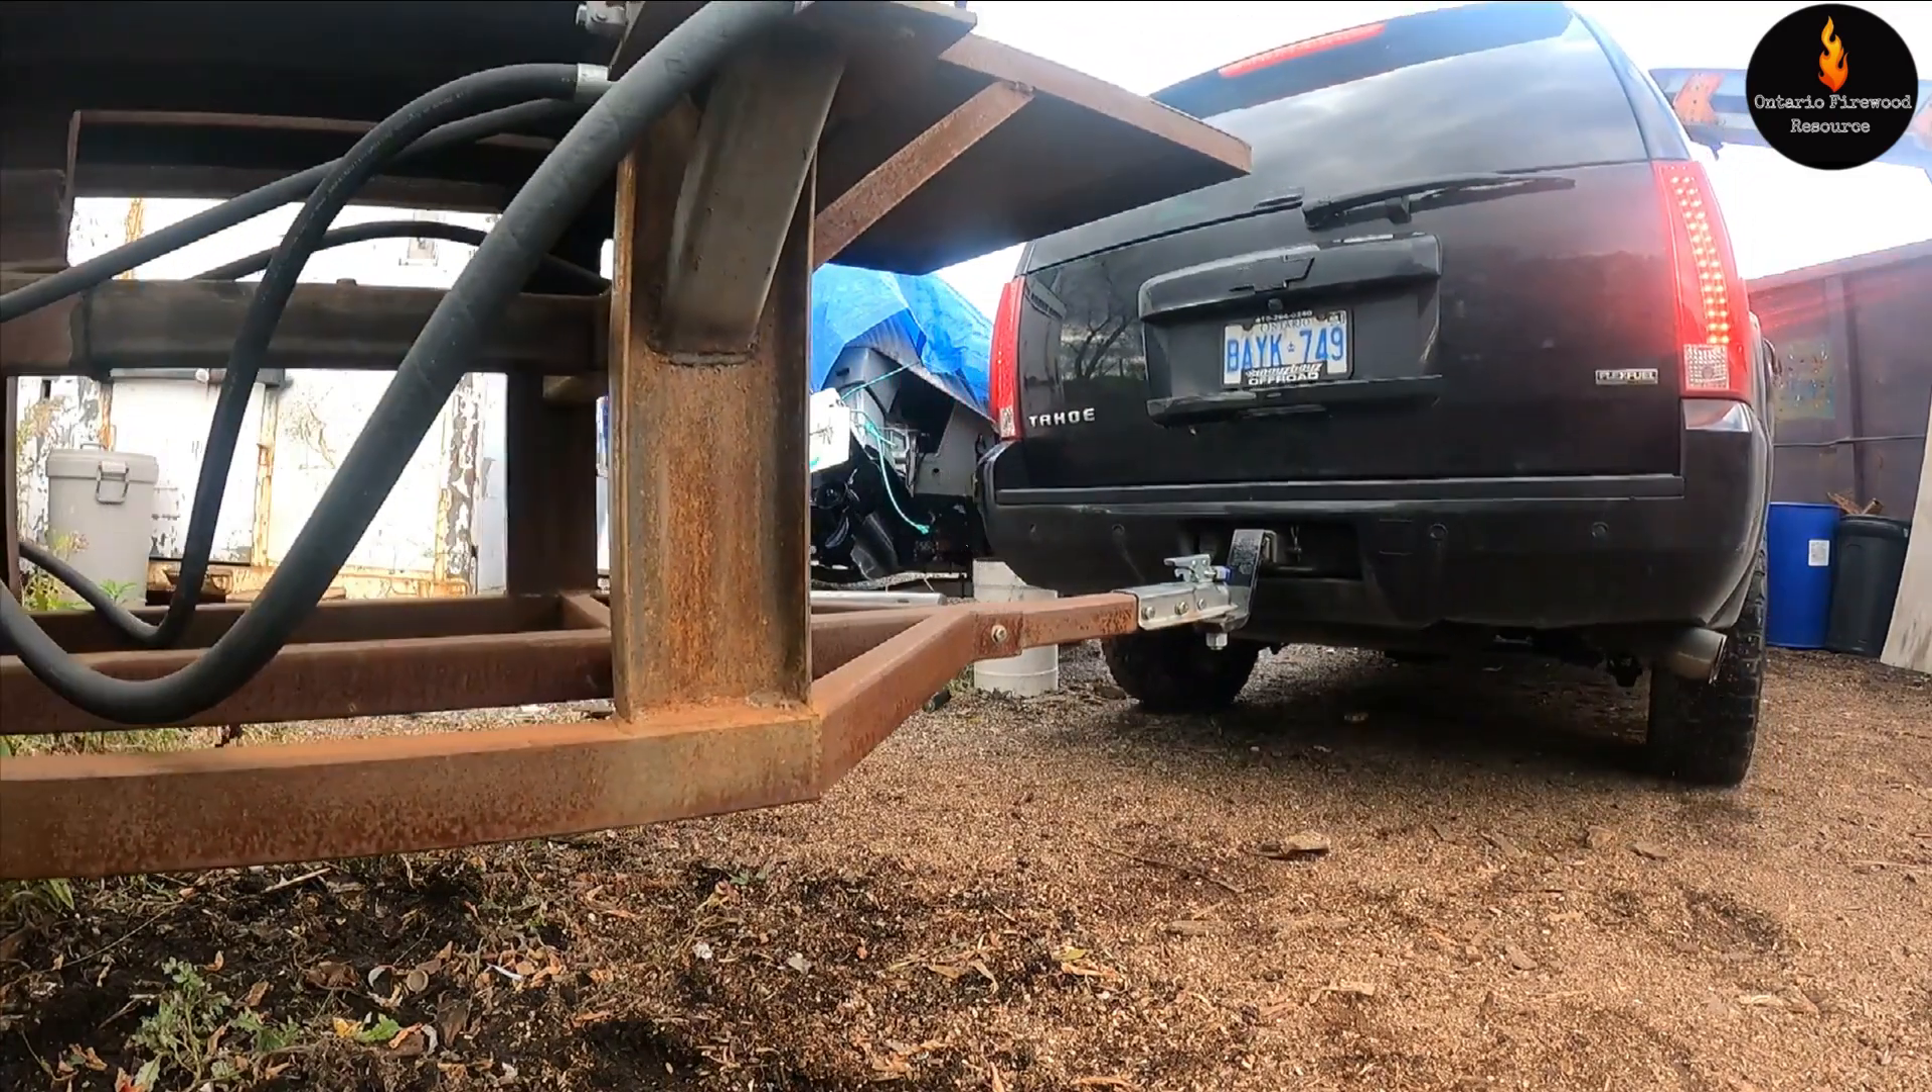Yeah, no safety chains and lights yet, but I'm just going around the corner. Still a work in progress.